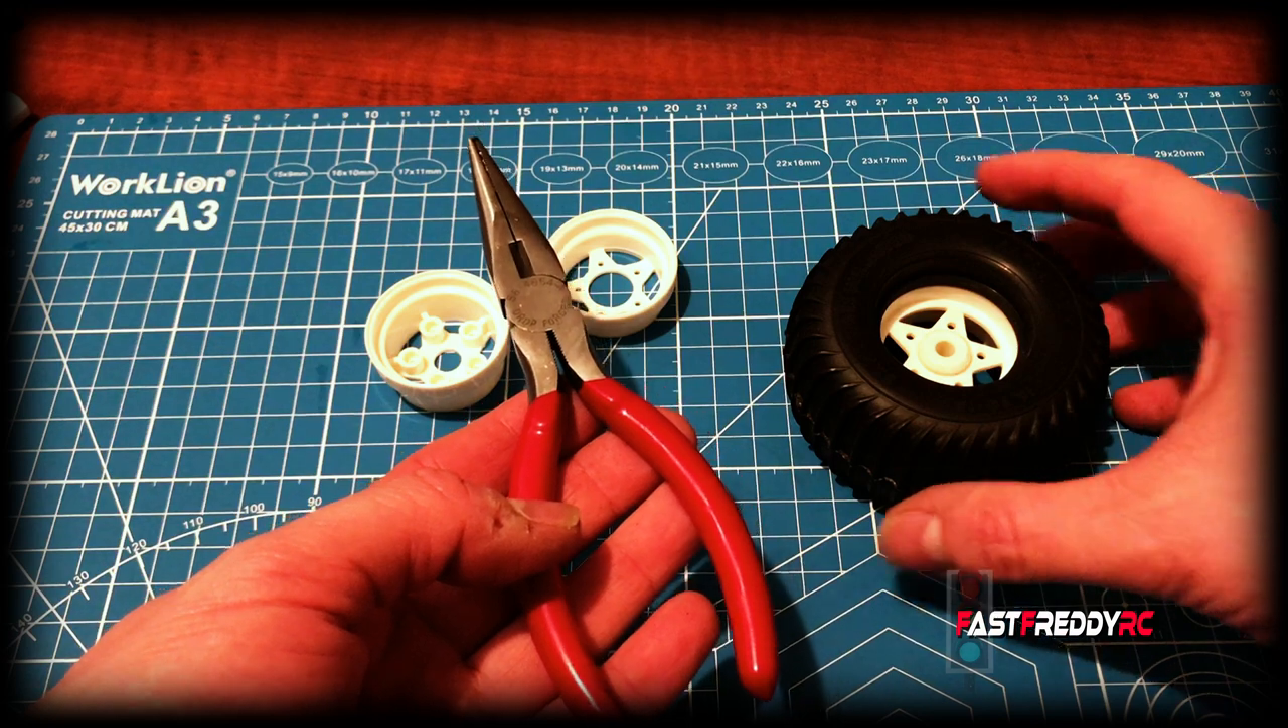And there you have it. The wheel is in the tire.